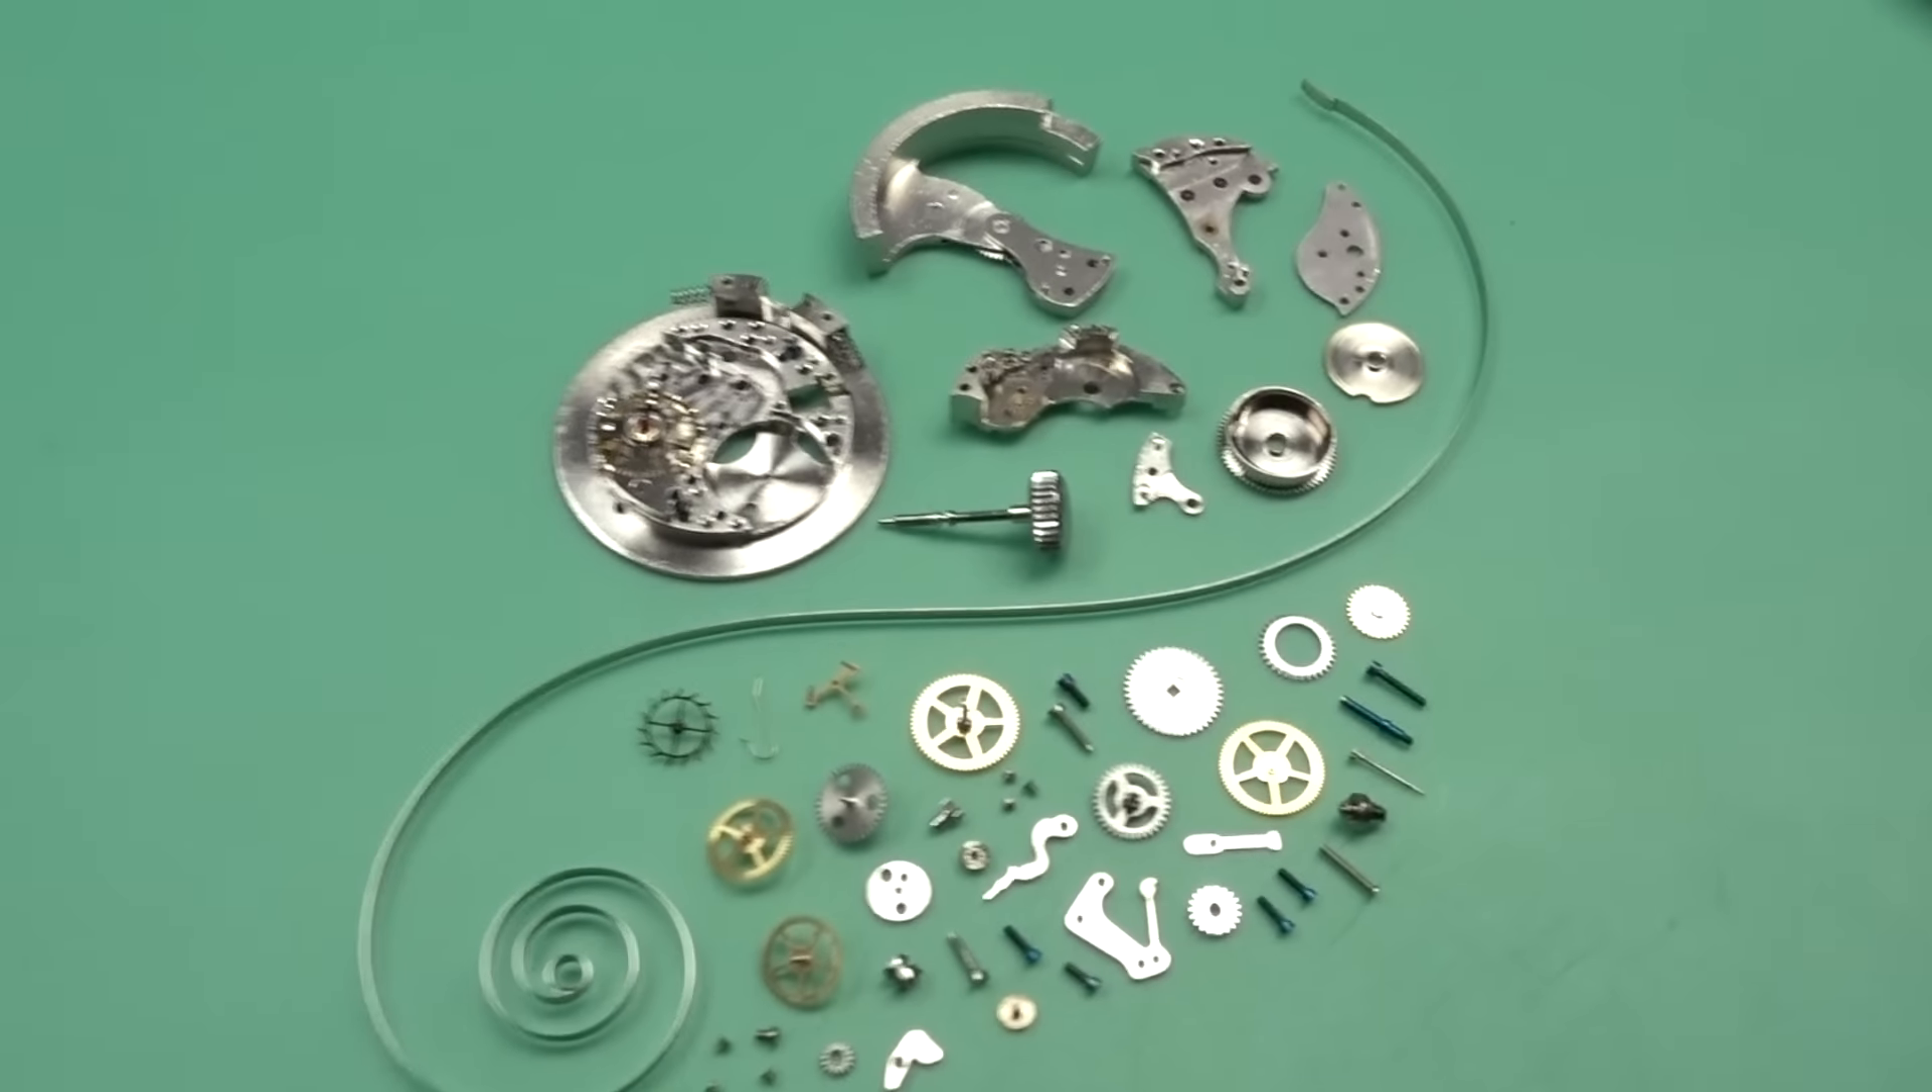That's the entire watch completely disassembled and ready for reassembly.